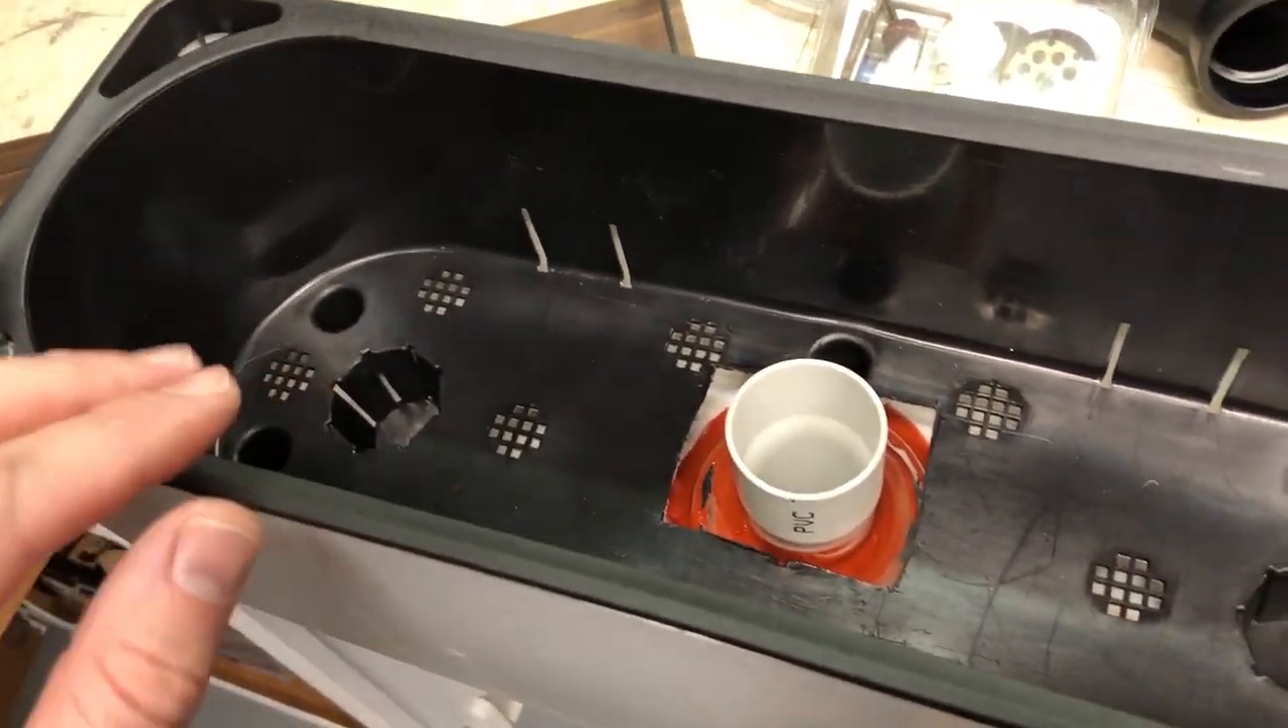Okay, now the container is mostly prepped. I got the drain tube secured in there, all siliconed in place.